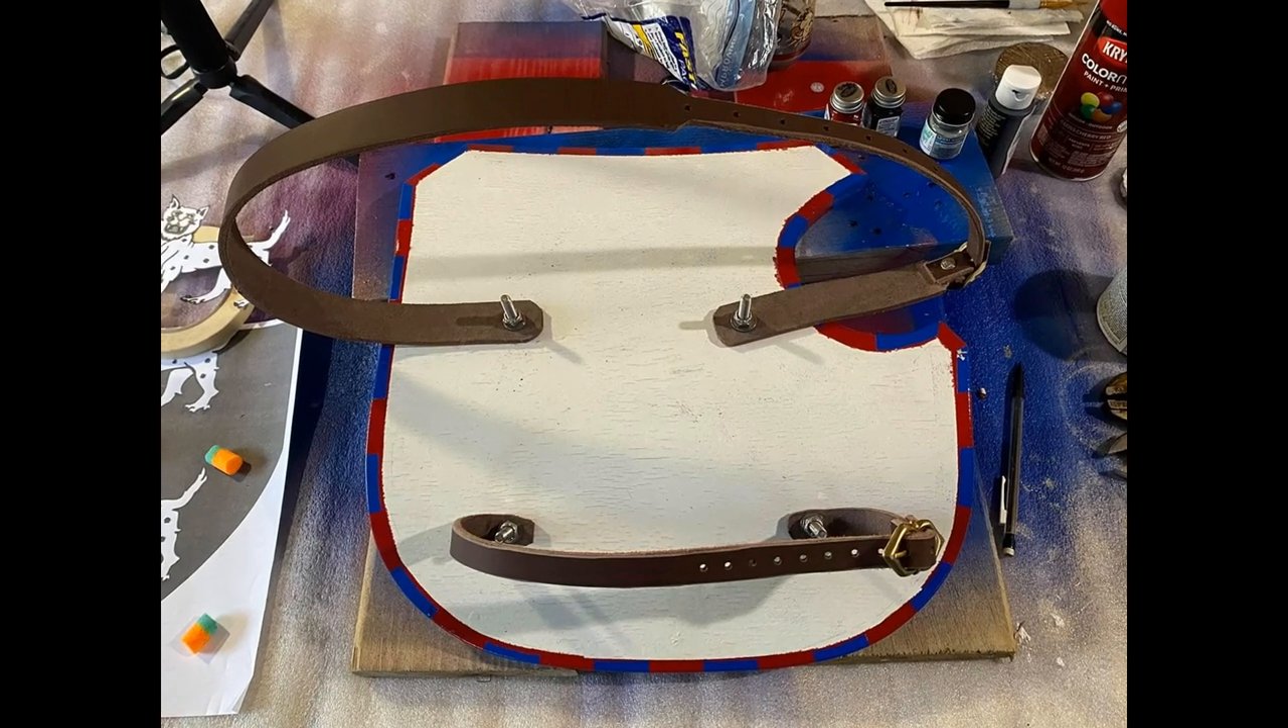Once the straps and the hardware were complete, I ended up removing the masking tape from the backside of the shield blank, and then bolting the straps into place.